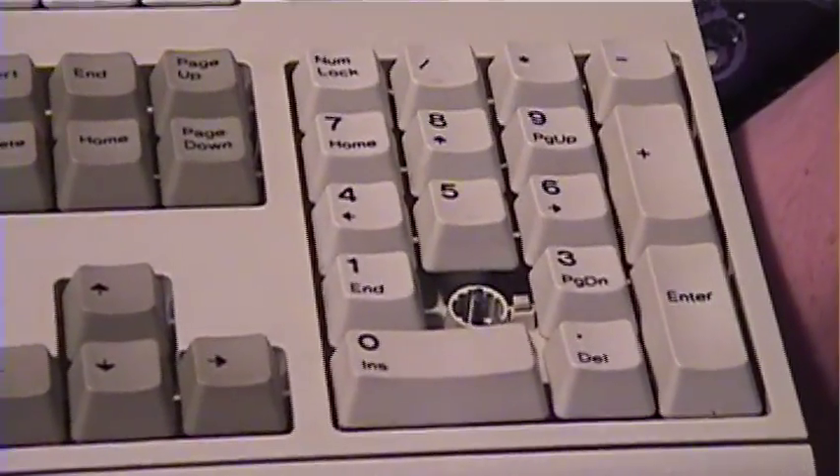Okay at long last we've finally finished this damn keyboard apart from the two key on the number pad.